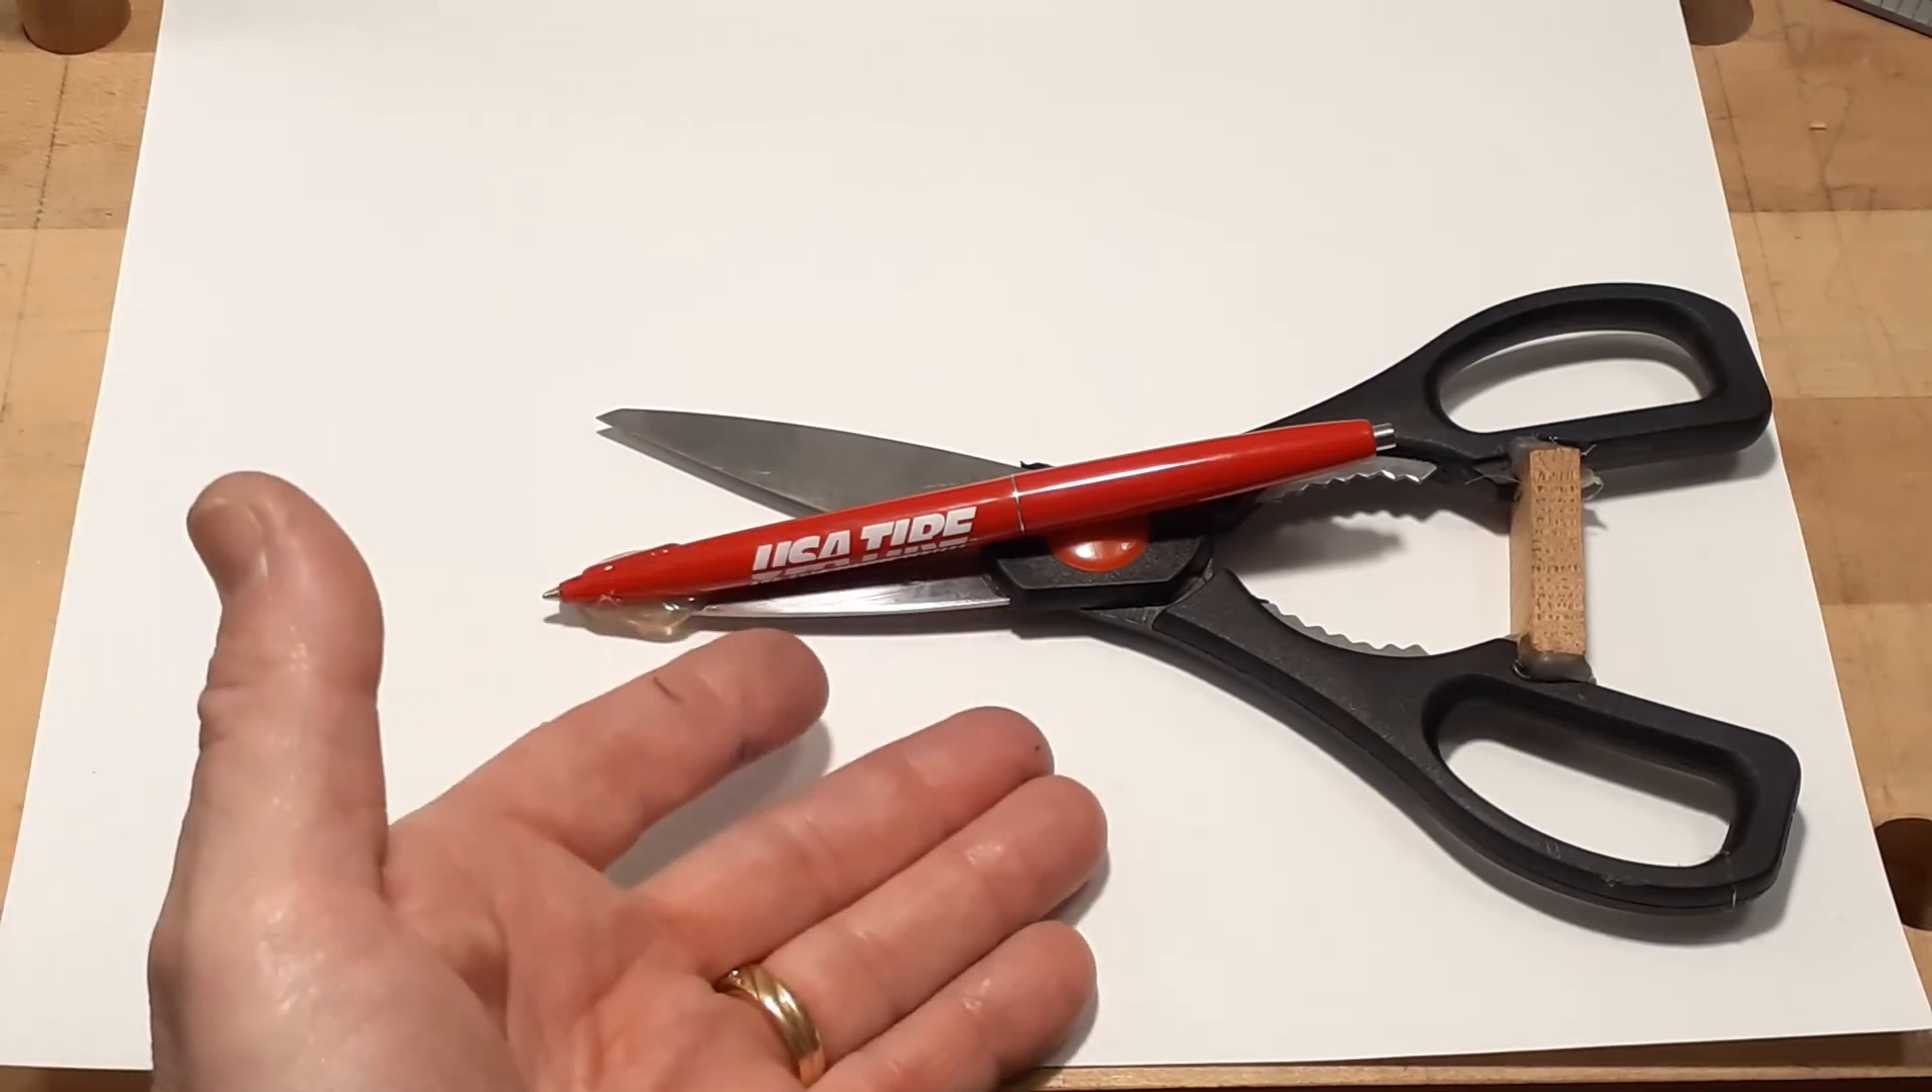In order to try to make the tip of the pen ink more stable, I just reassembled the pen and glued the whole thing to the scissors.